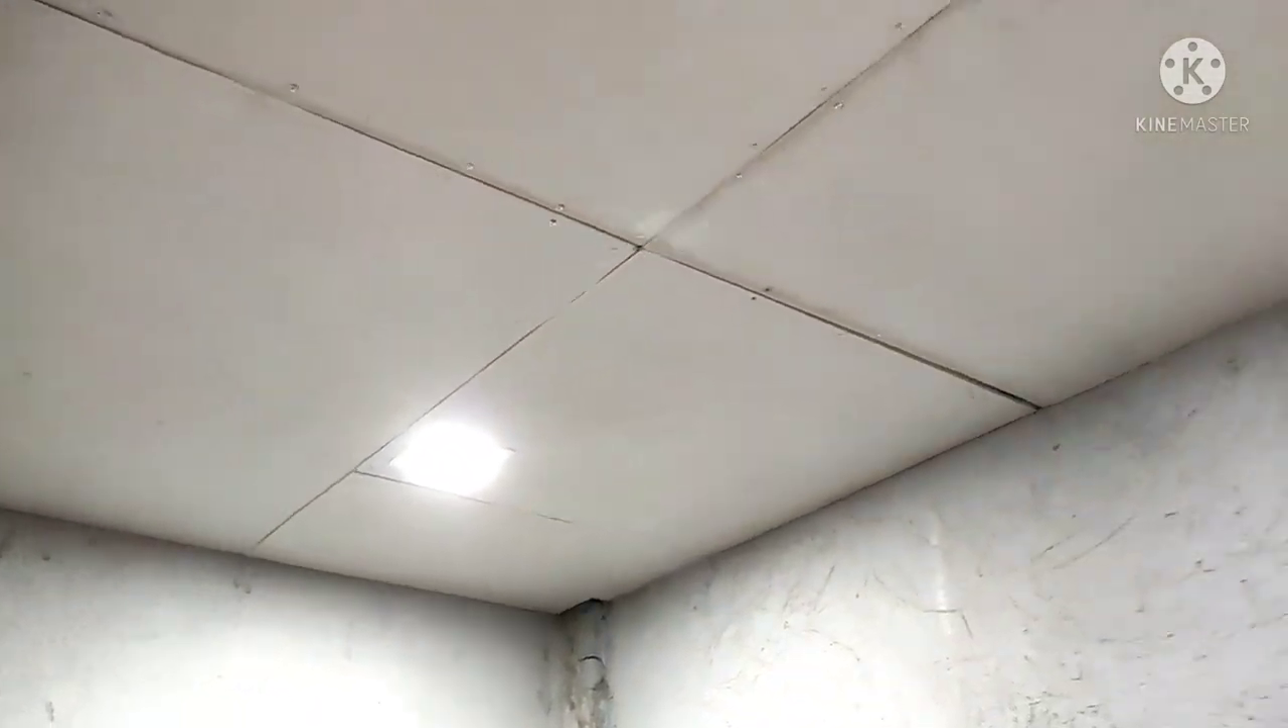Ayan, naikabit na po nila yung ceiling, pati yung ilaw.